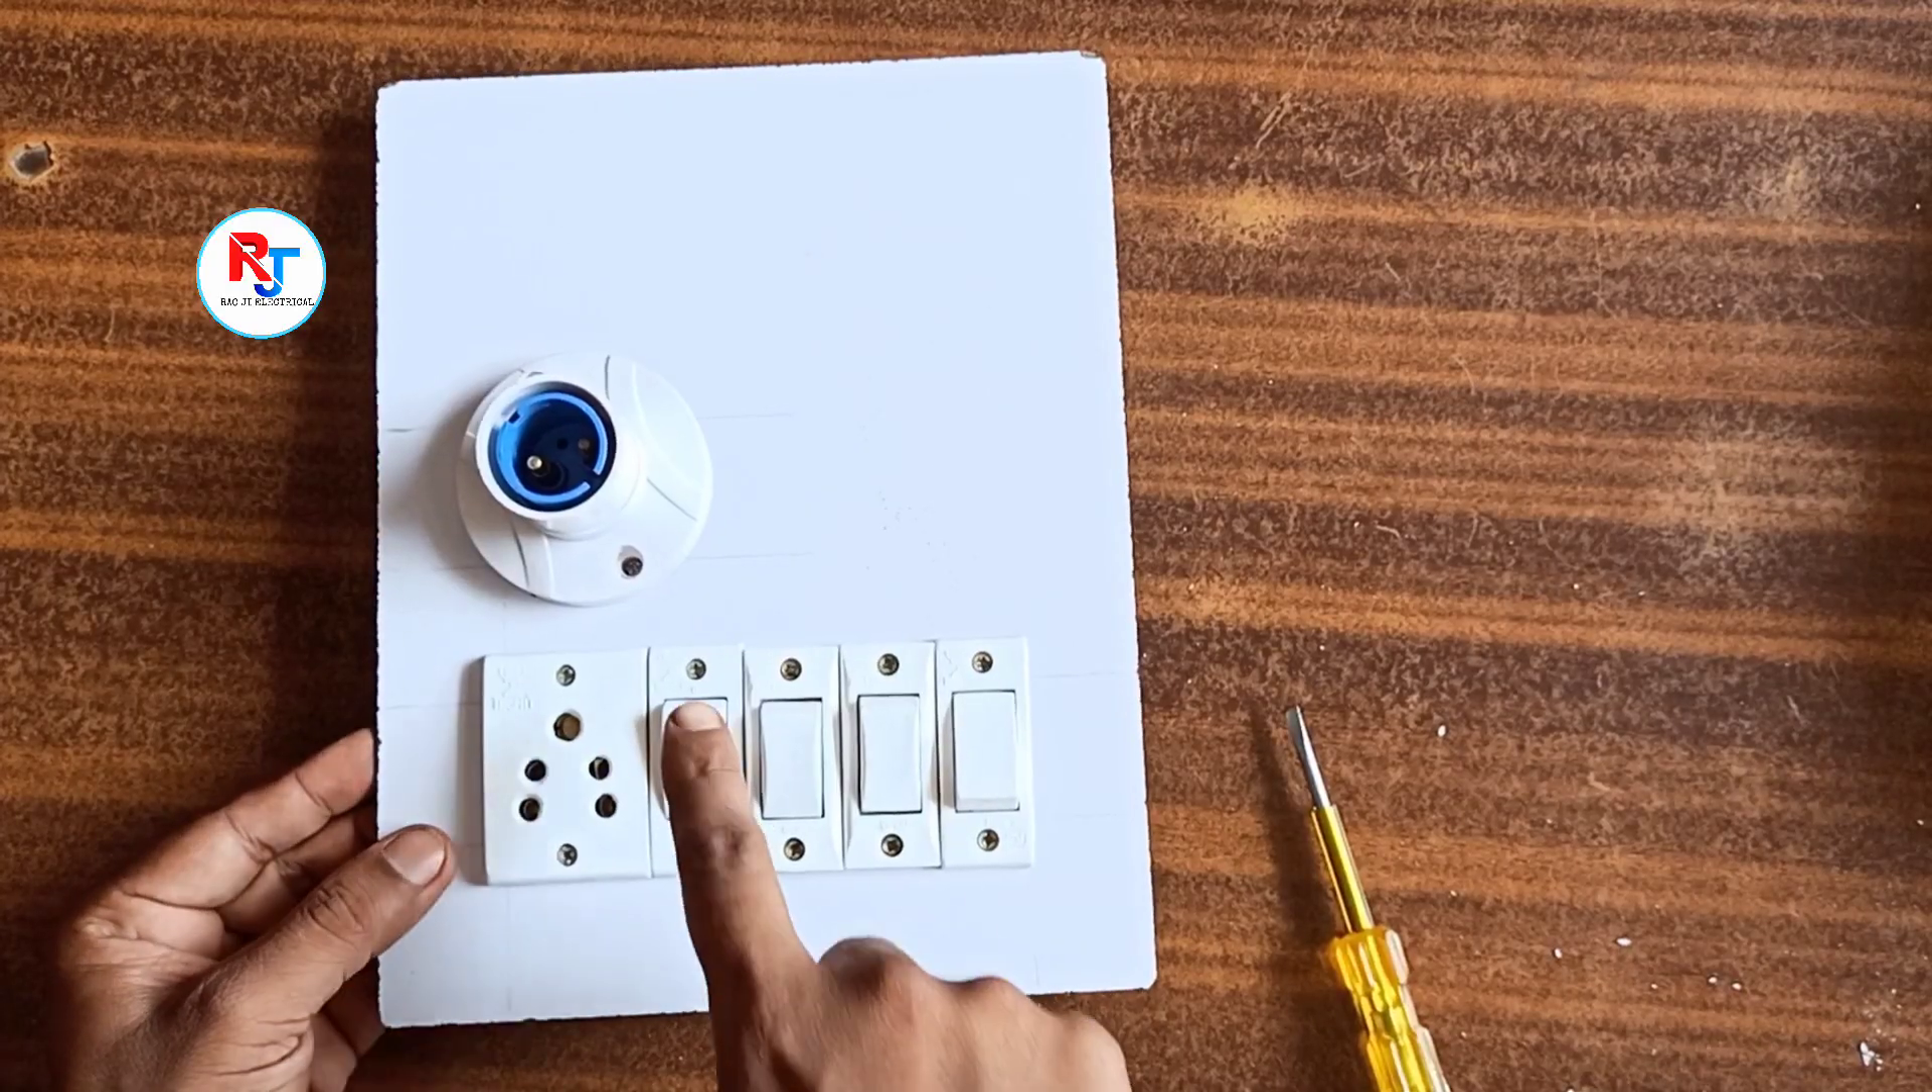तो हमारे सभी बटन जो है कम्प्लीटली लग चुके हैं।